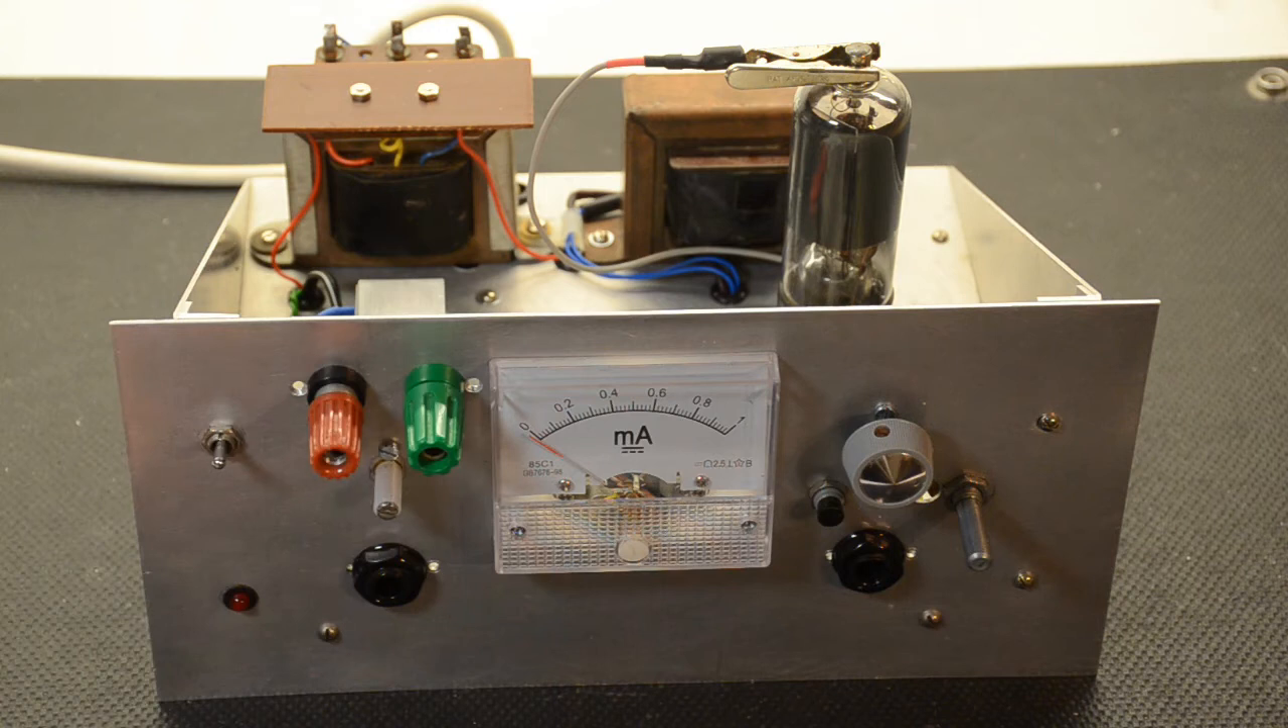You can see the VT52 has its clip on the top, it's in position.